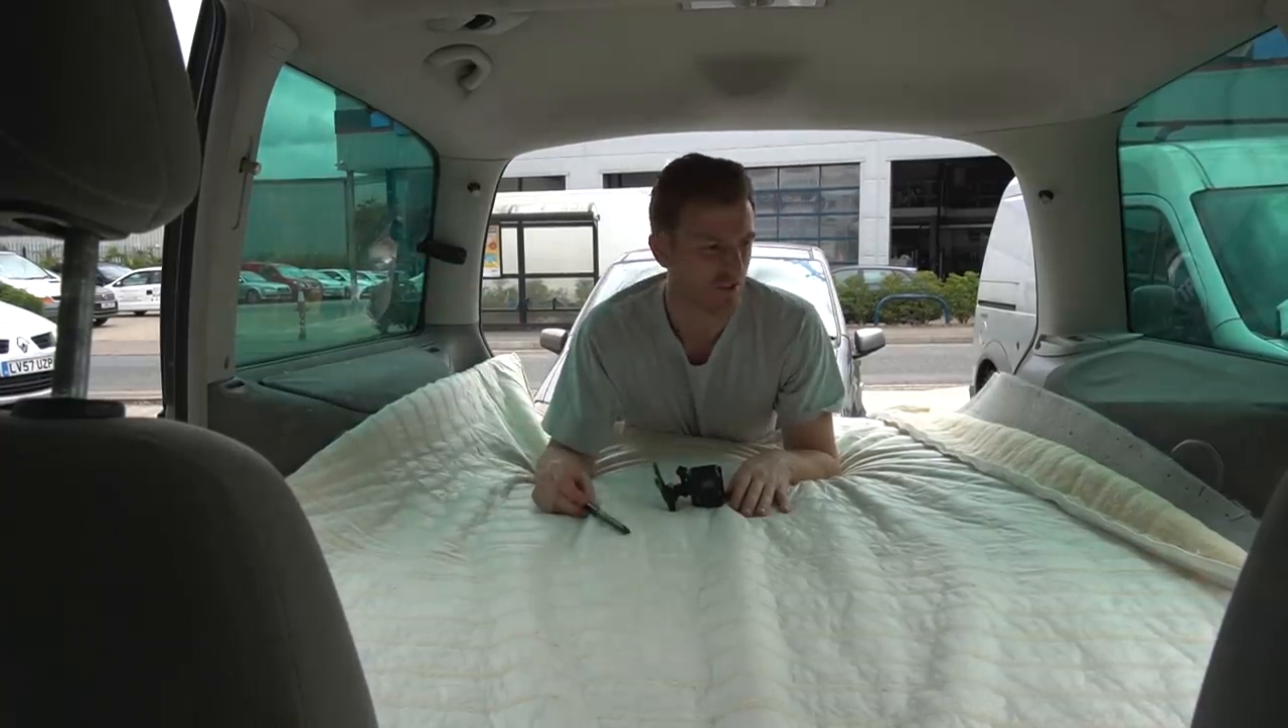I want to cut the mattress down to size because at the moment you know it's kind of sitting up on the sides as the car gets narrower at the back.